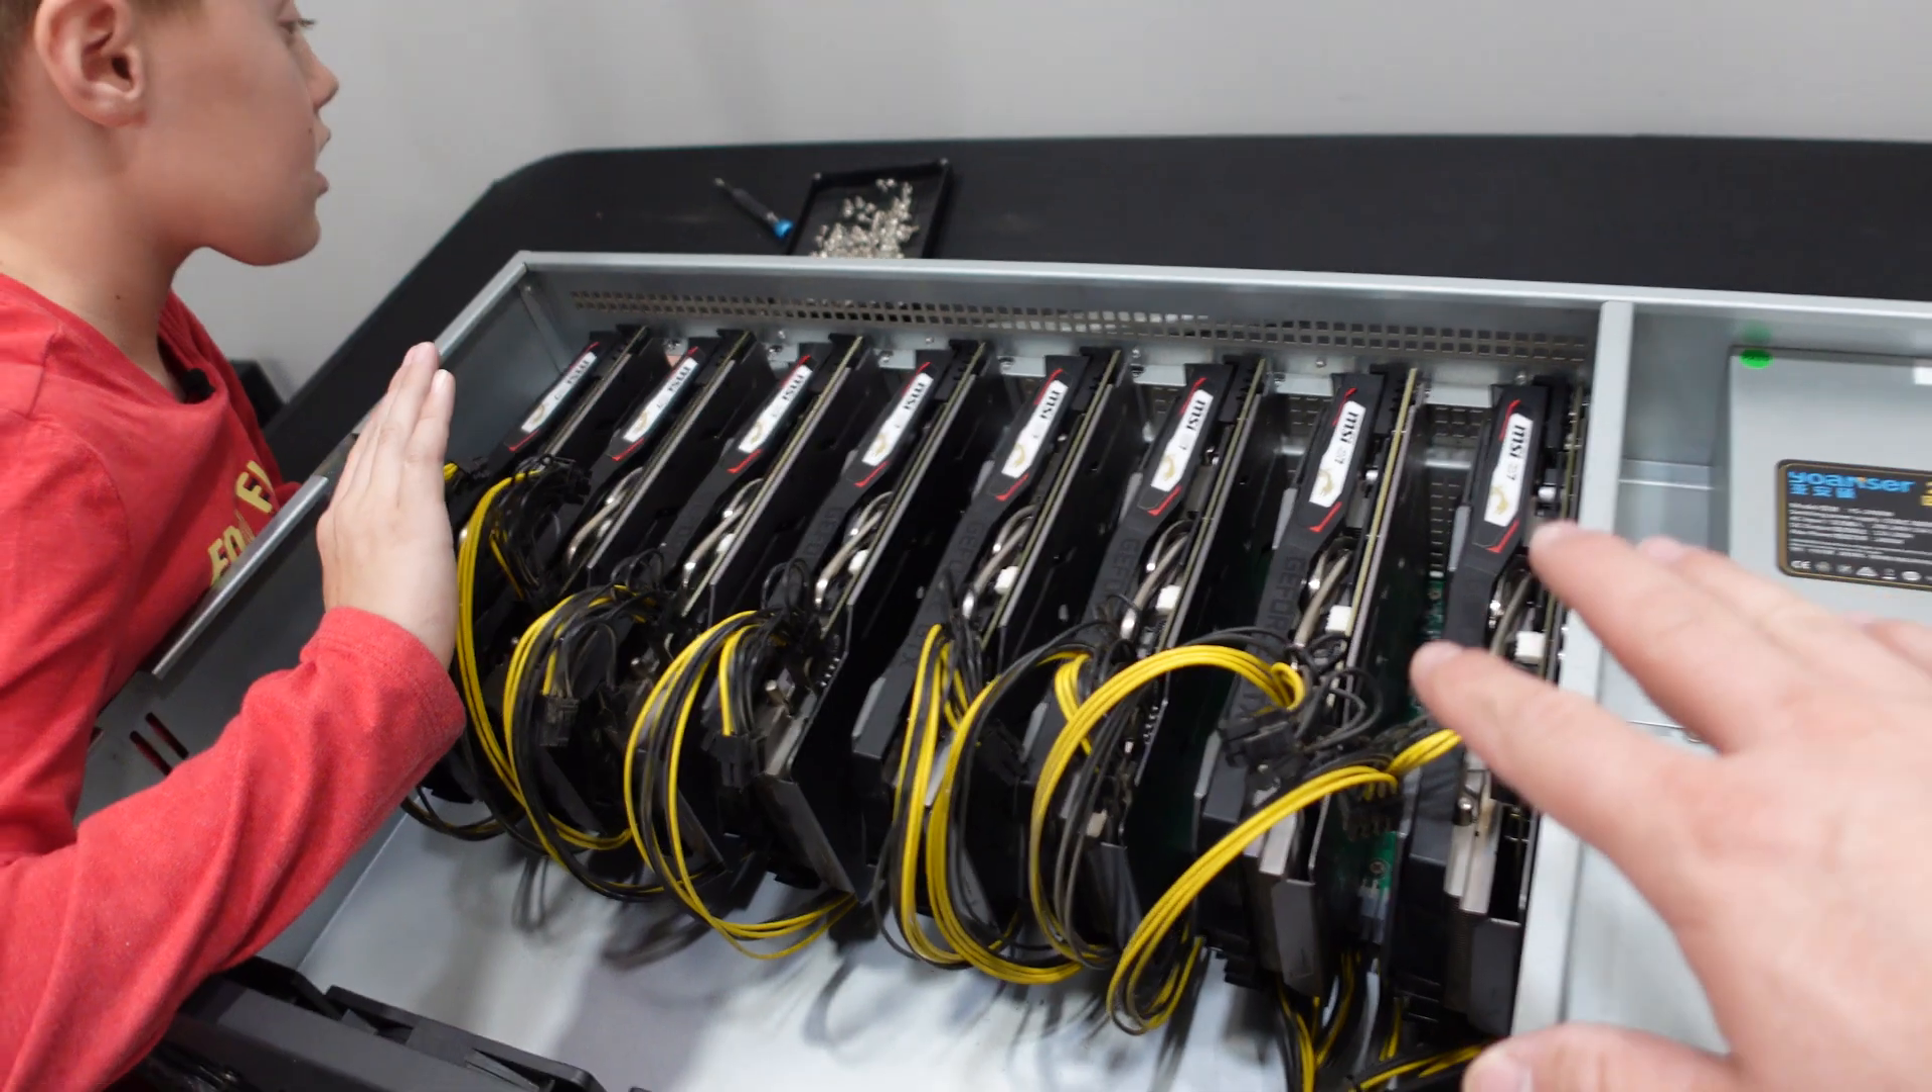We only did one set of screws per graphics card here, and we didn't put in the support brace yet.